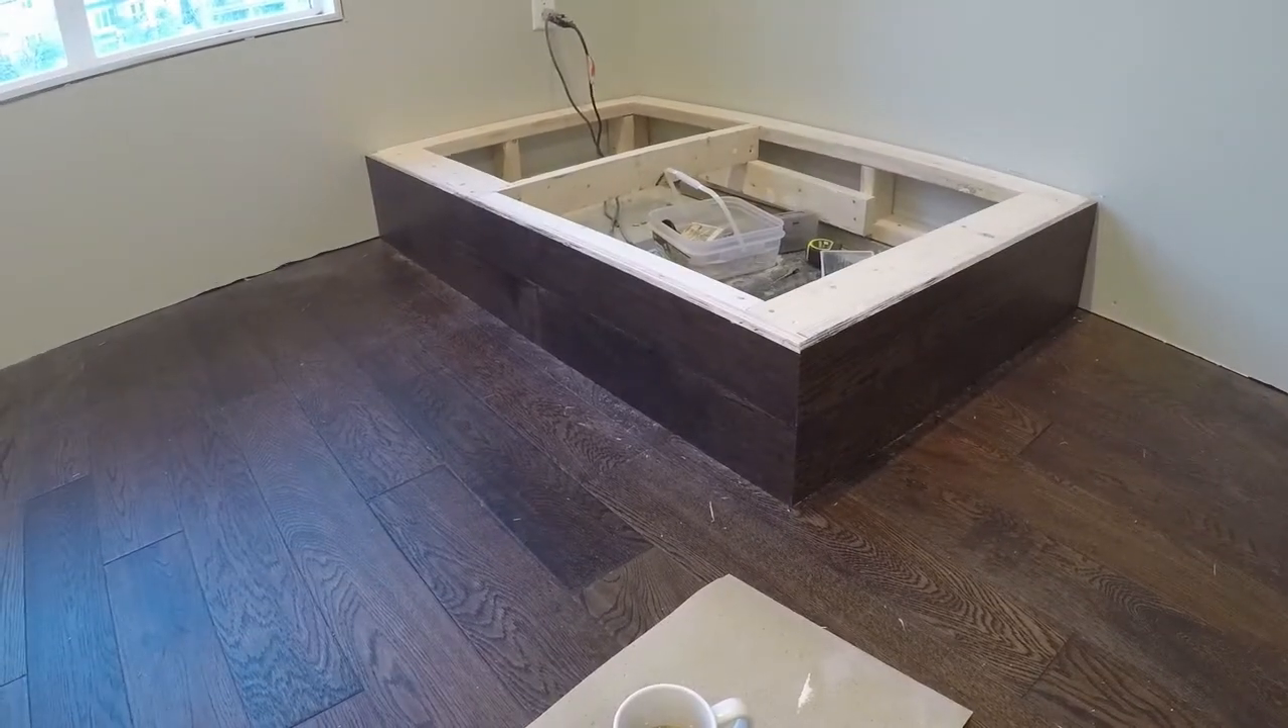So there's the box all set up with the two rows of hardwood.